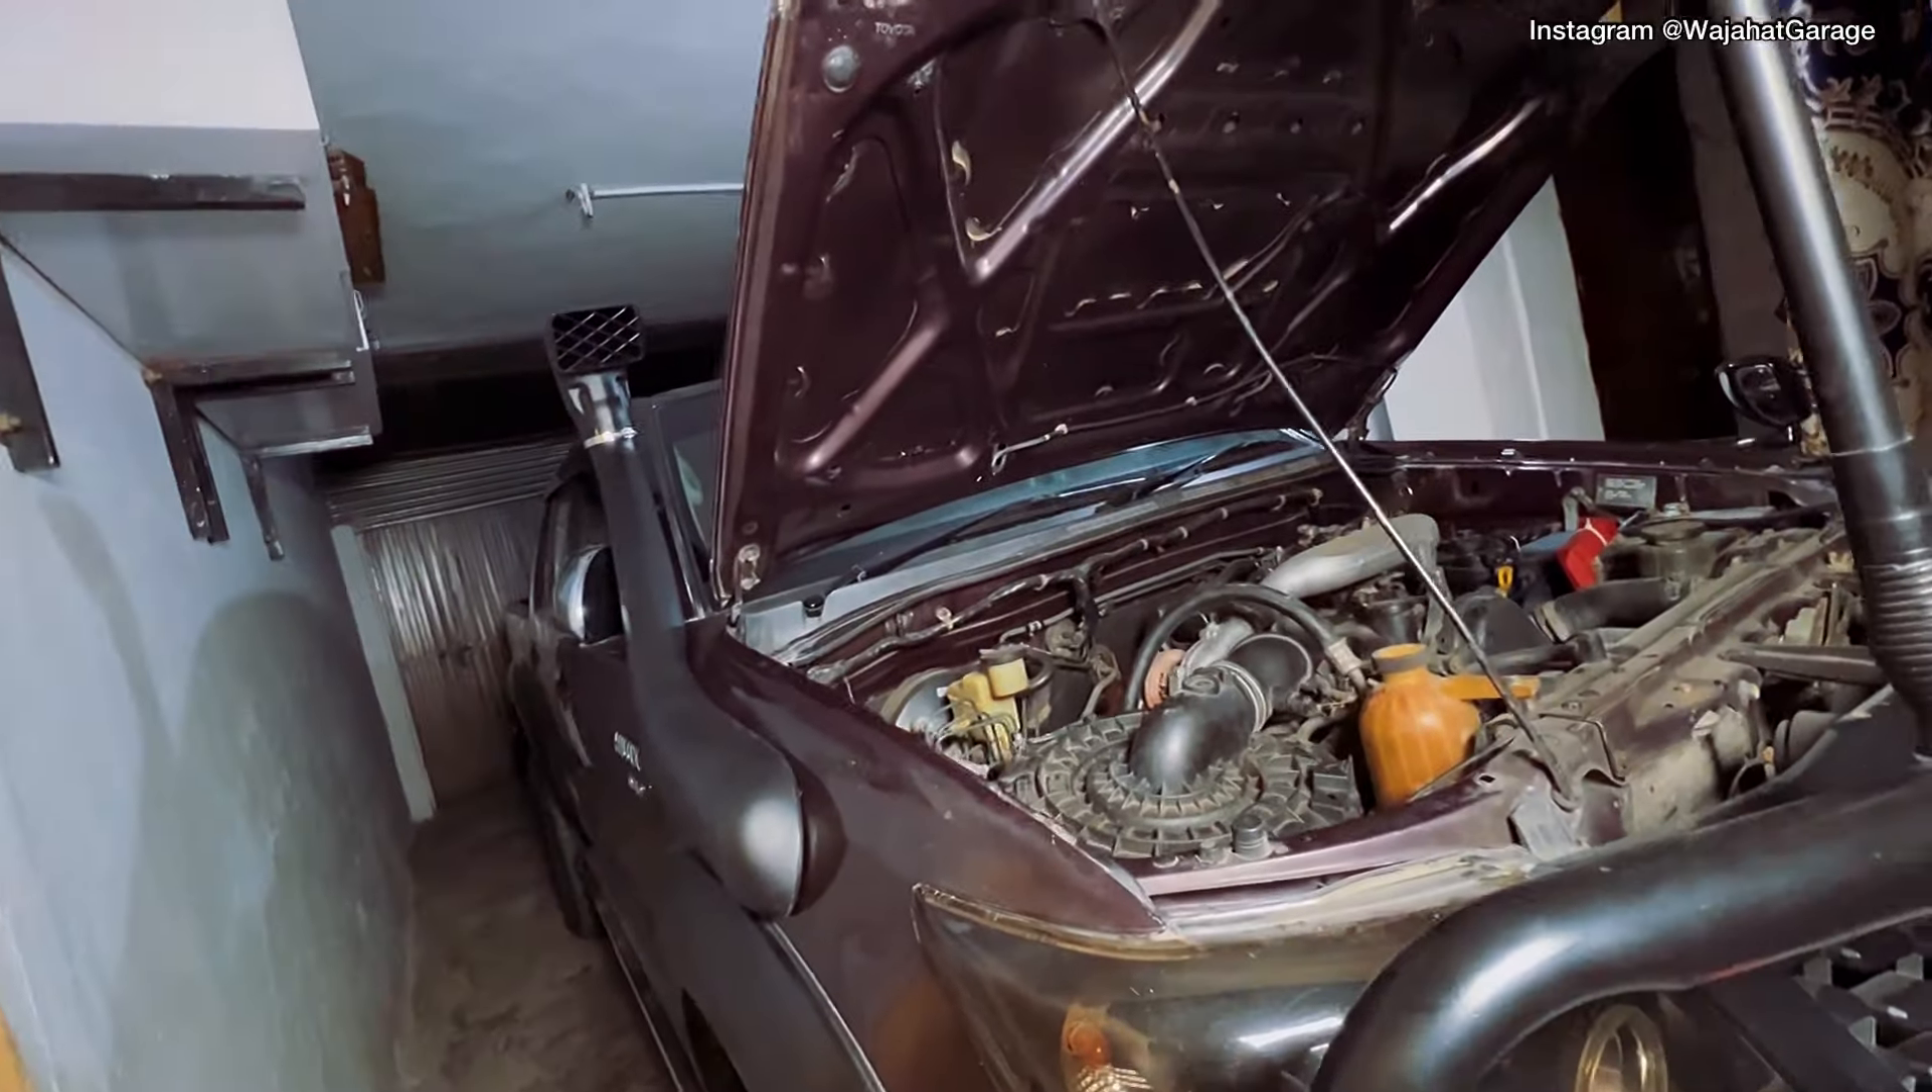سنورکل ہماری لگ چکی ہے کمپلیٹلی لگ گئی ہے۔